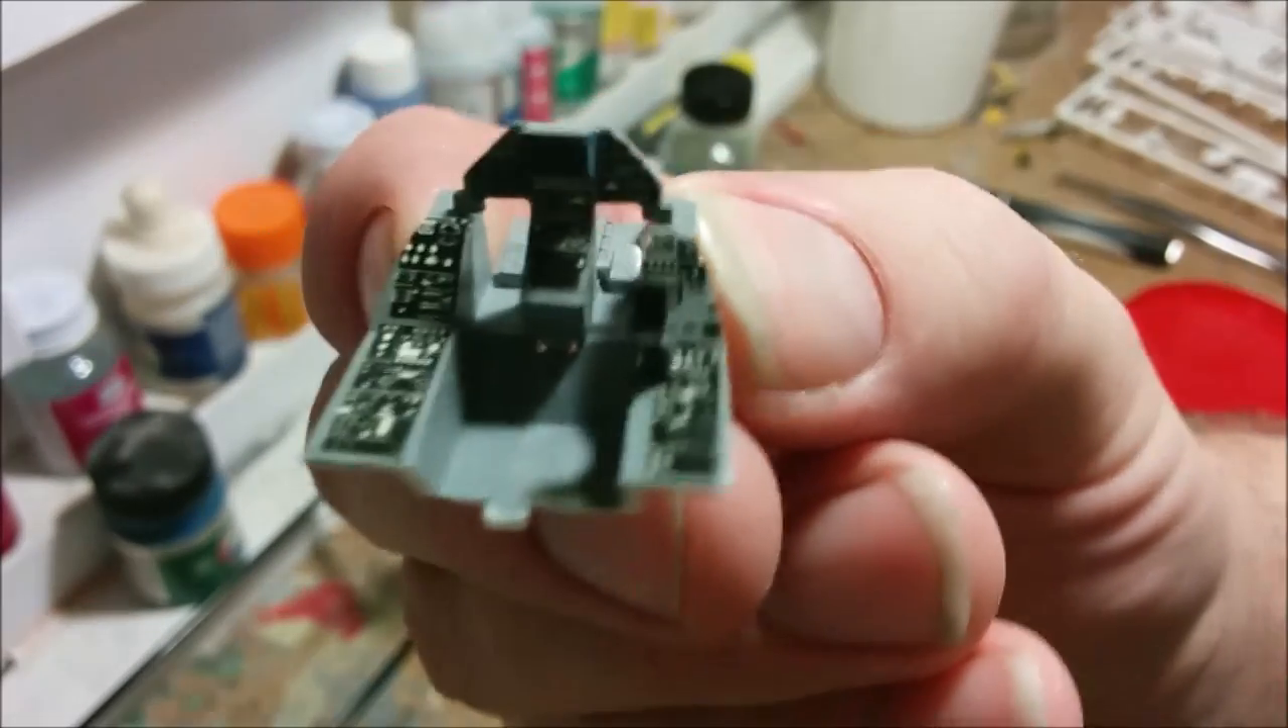Here's our cockpit tub fully assembled if it looks a little short it's because the seat kind of makes up the rest of it.